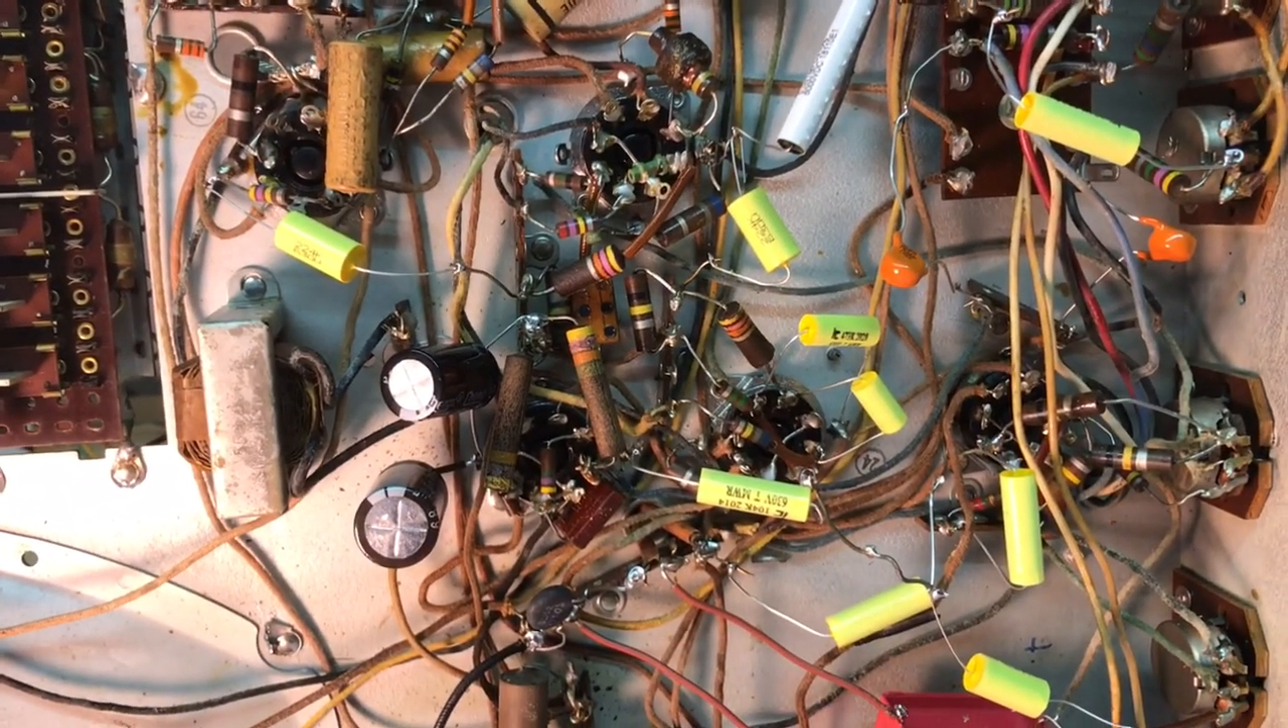This is messy because I'm just tacking the caps in with long leads.